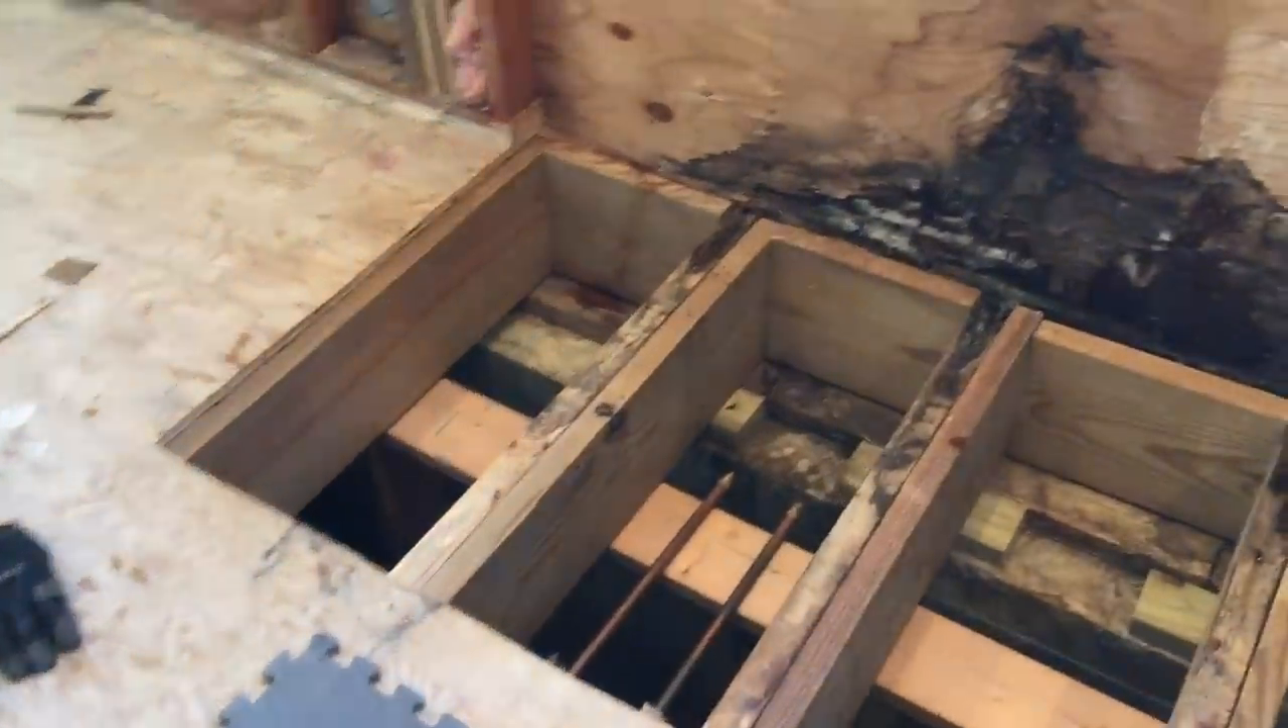Well this is where we're at. All the bed joists are reinforced and I'm ready to get some plywood on here.